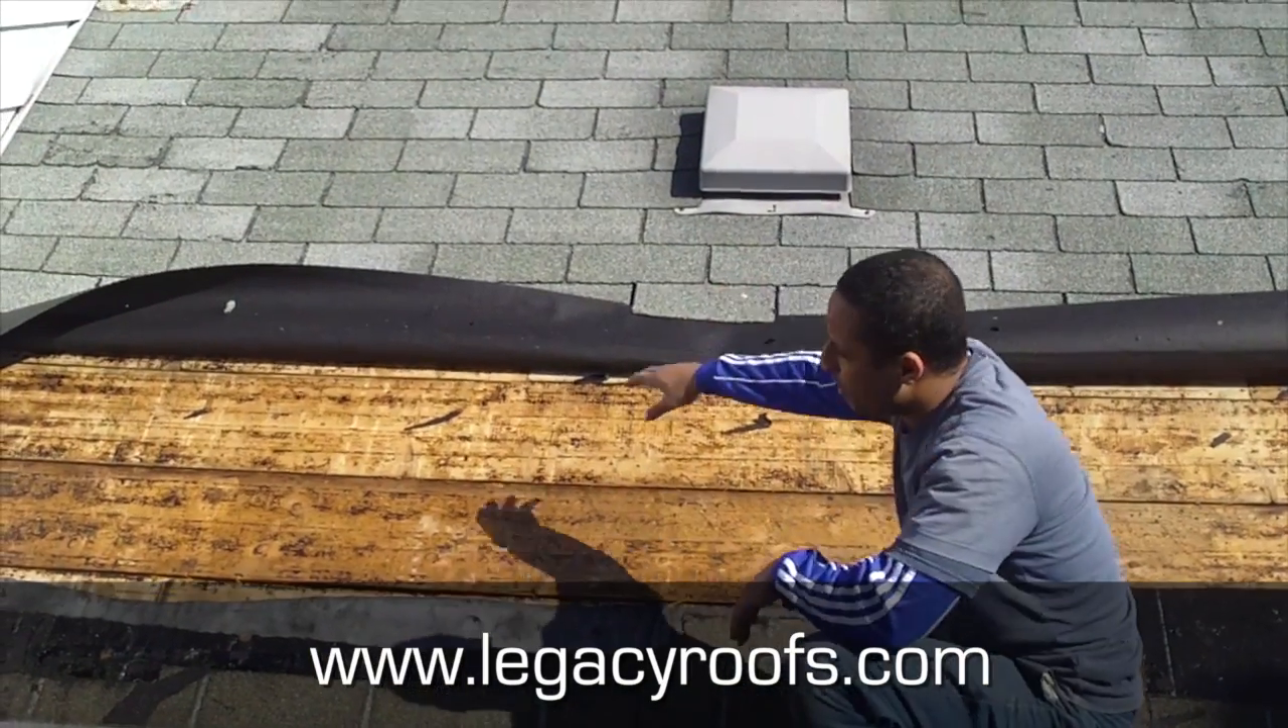We've removed the shingles um you can see the old felt and the shingles are there.